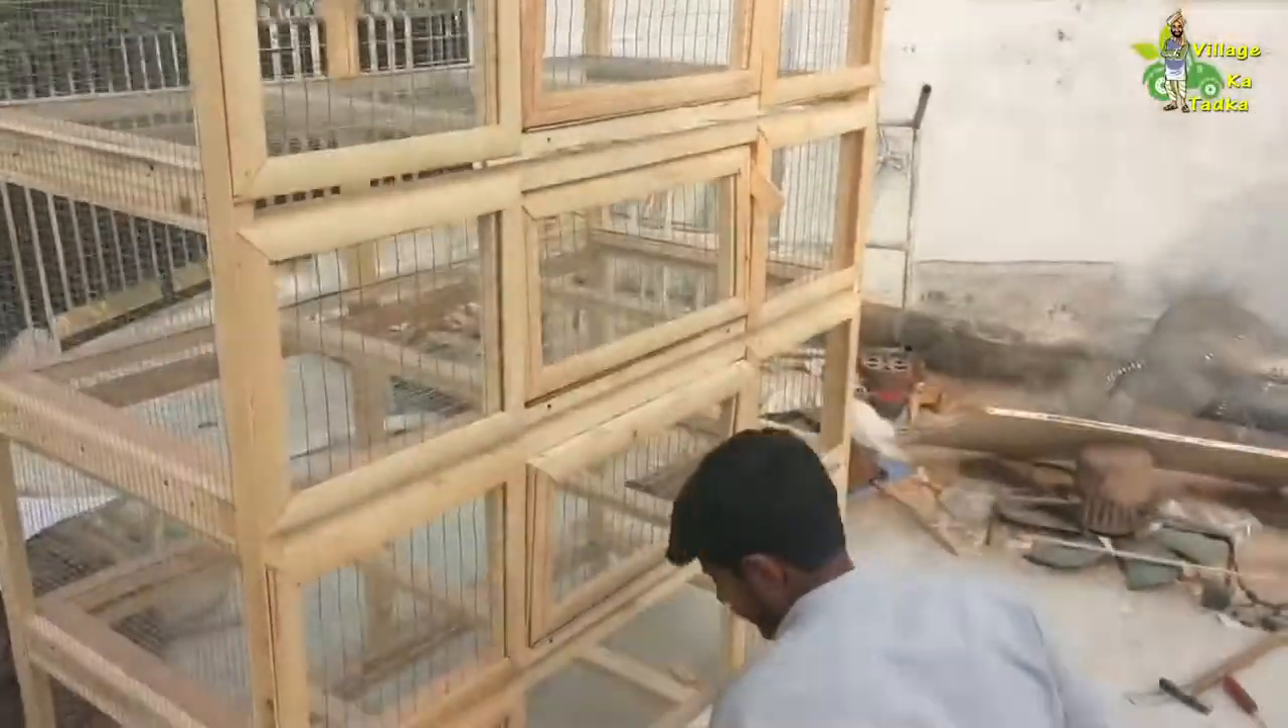باقی جالی لگی ہے ساری آج اب یہ دیکھ لیں پنجرہ ہمارا تقریباً ریڈی ہو گیا۔